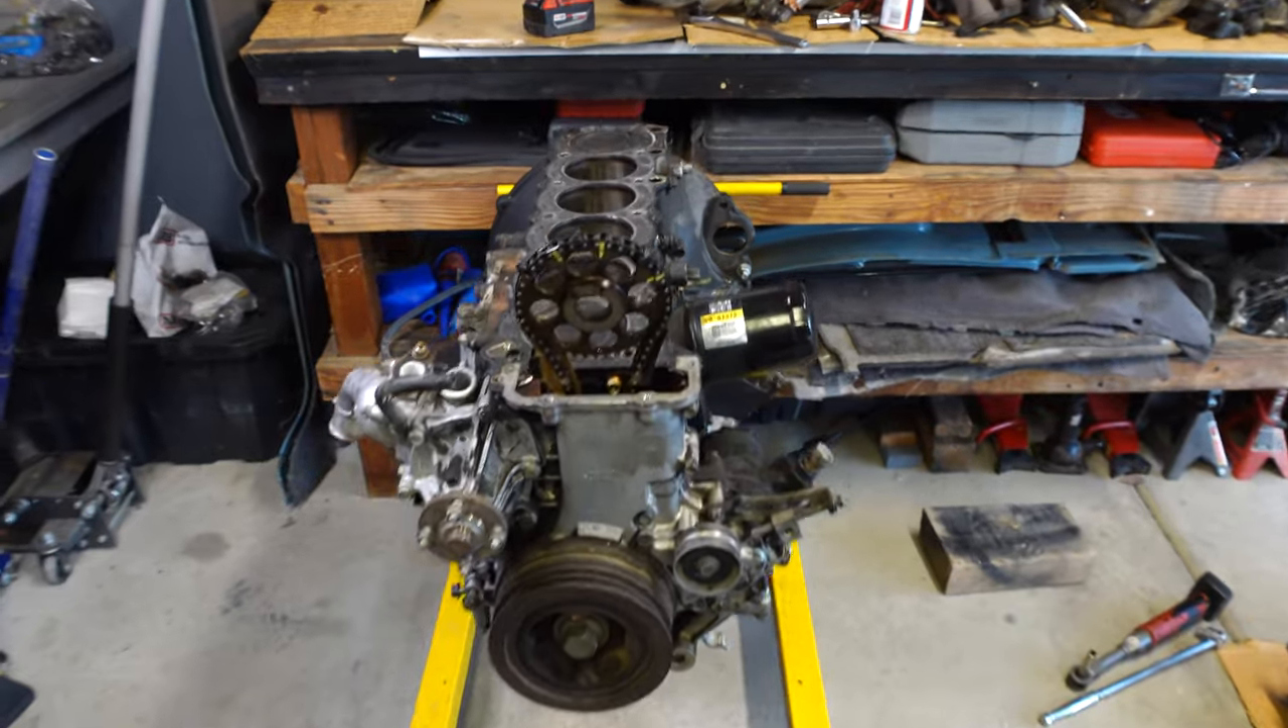All right, guys, the cylinder head is off.